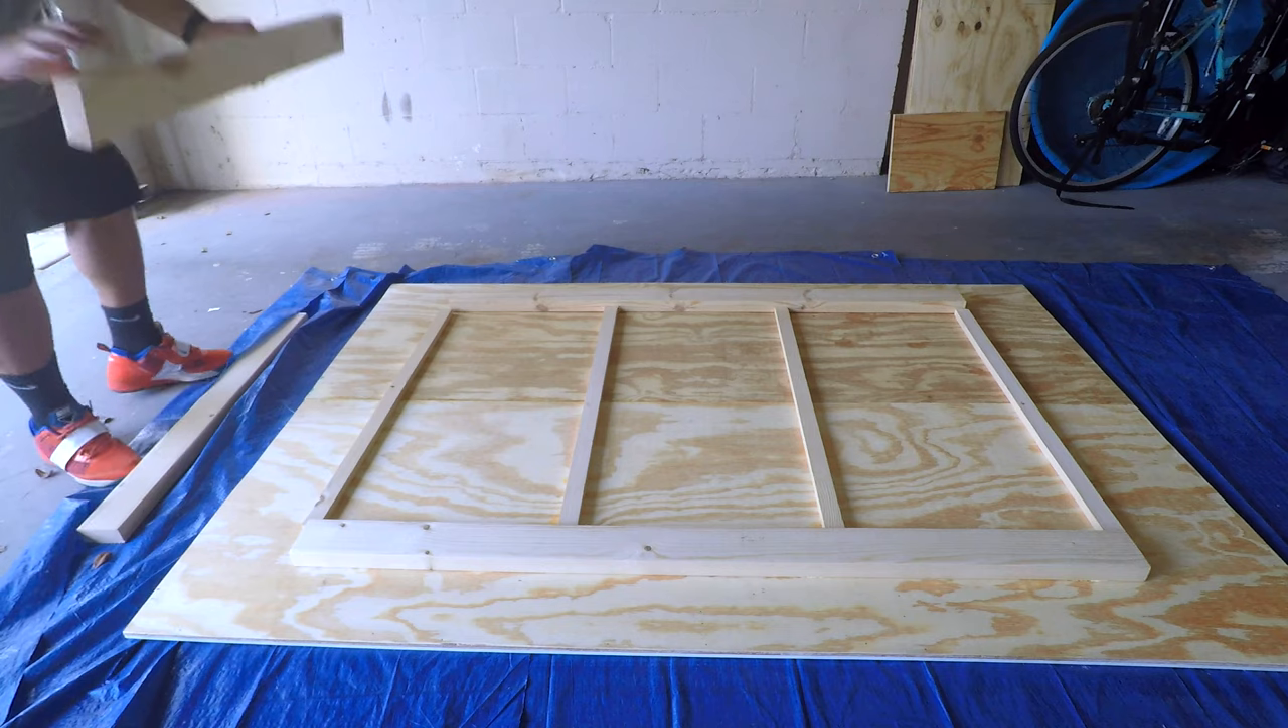We got a couple planks of two by fours and we just added a couple on the sides and at the top and the bottom.